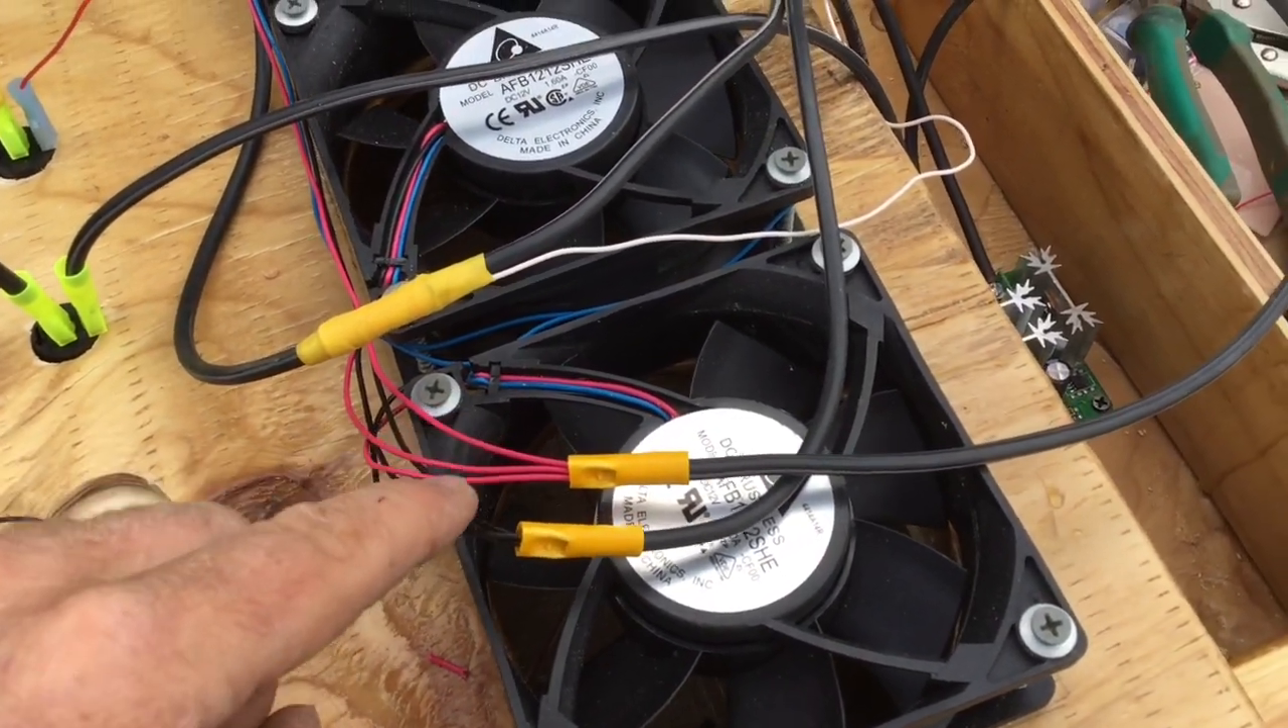So this is my power supply that comes down to my fan controller and then I have the motor side from my fan controller coming up and attaching to my fans here.